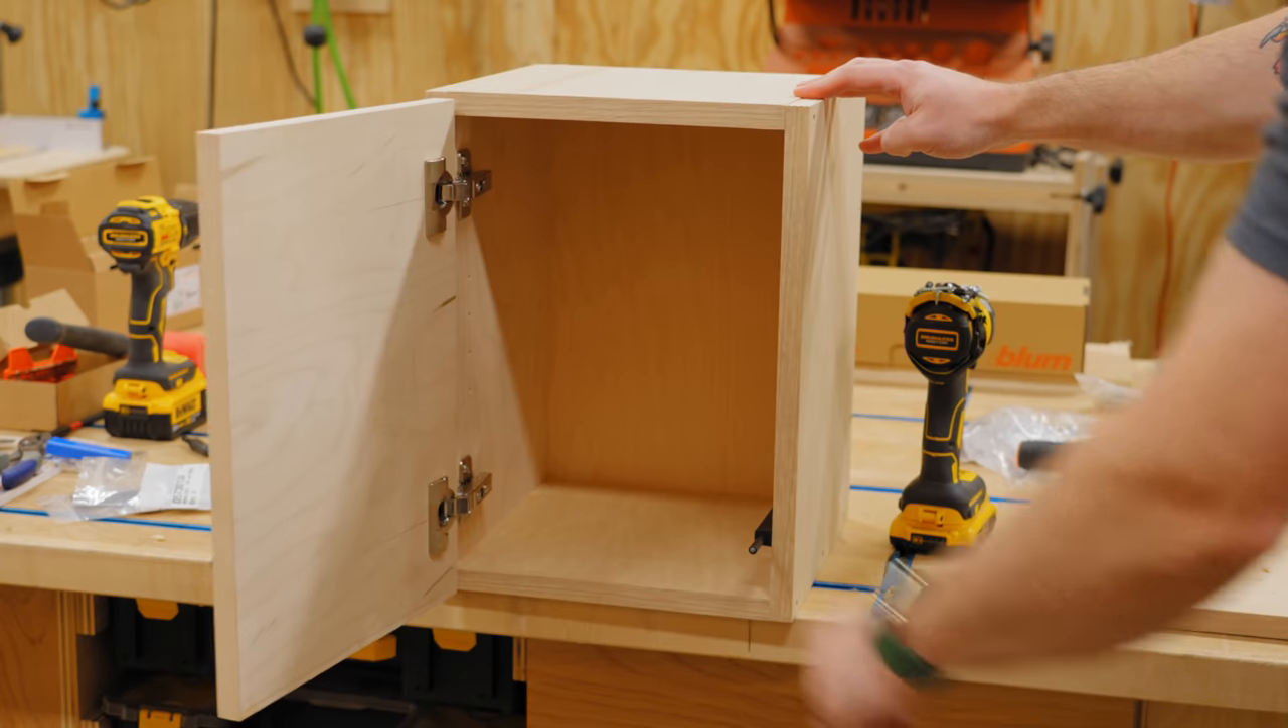I just kept it super simple on this cabinet and installed a standard set of door hinges.